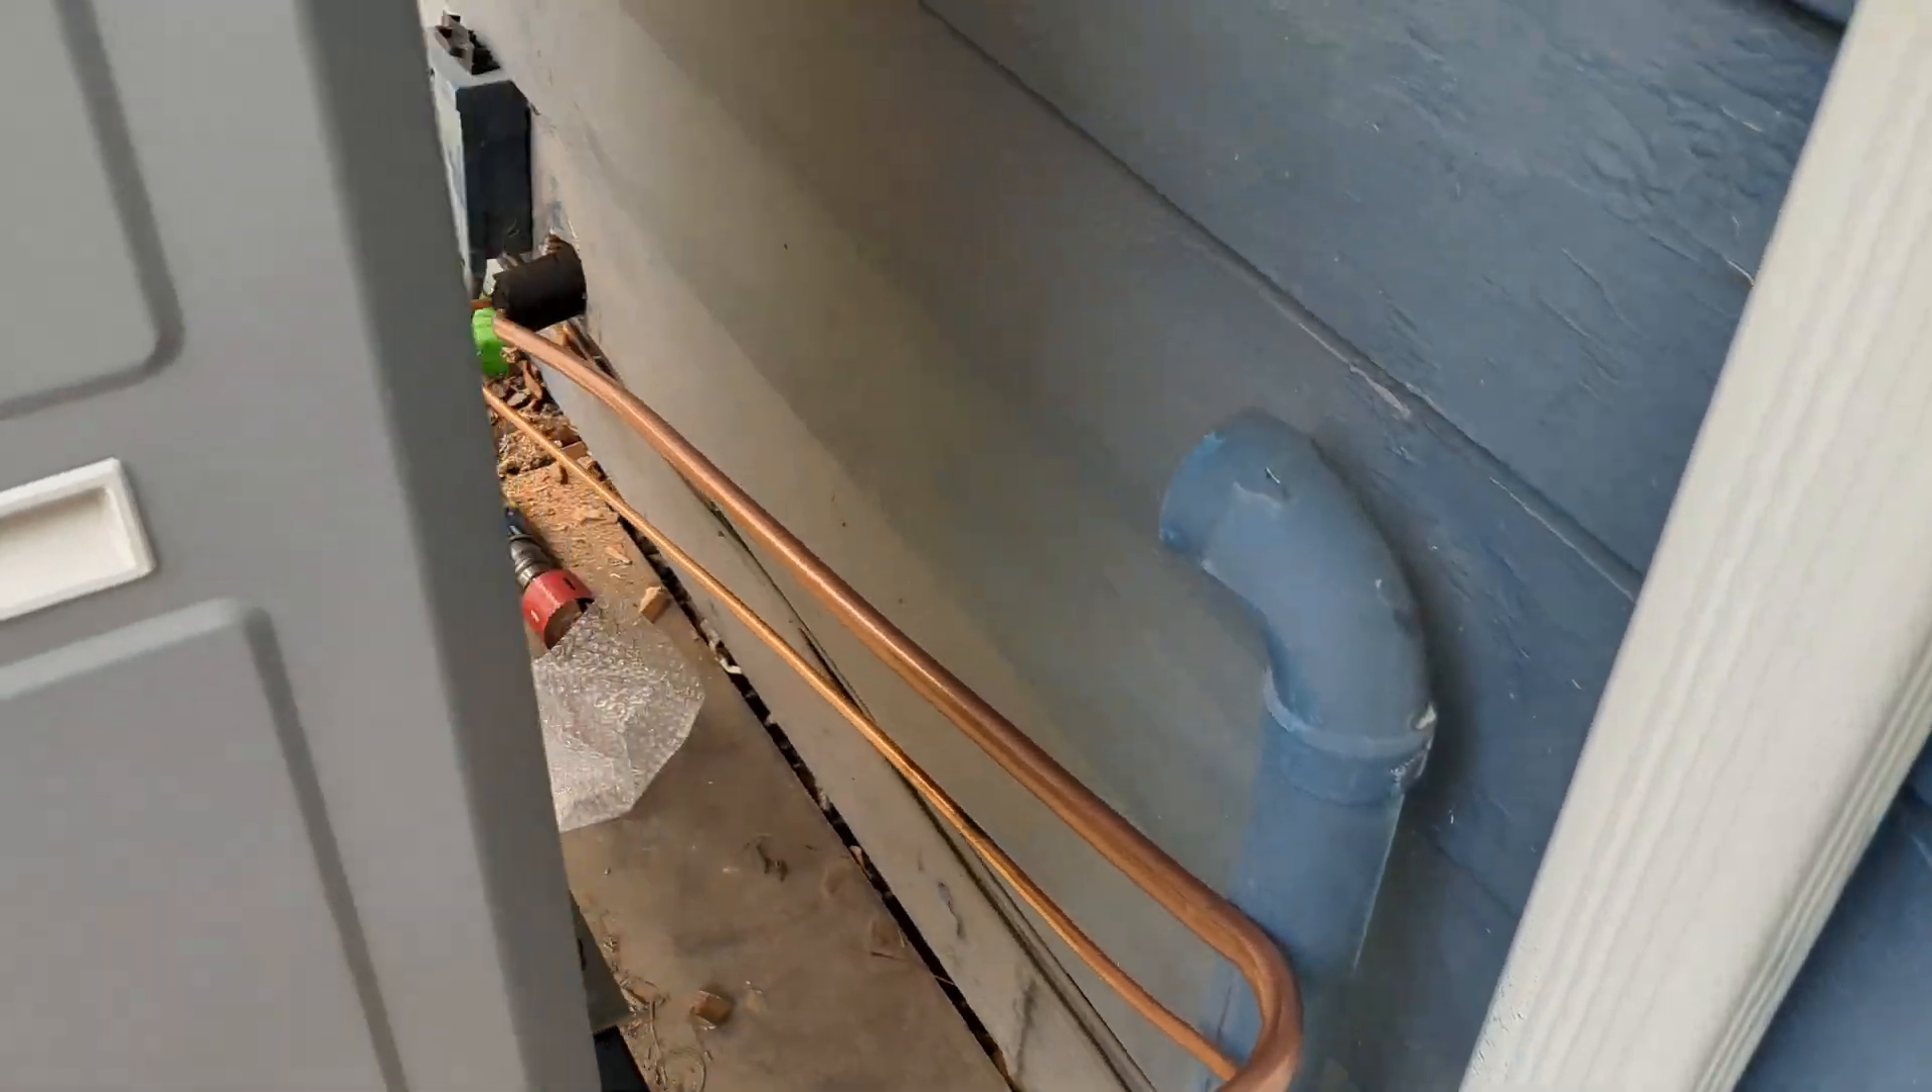I'll have to secure the lines and get them wrapped yet.